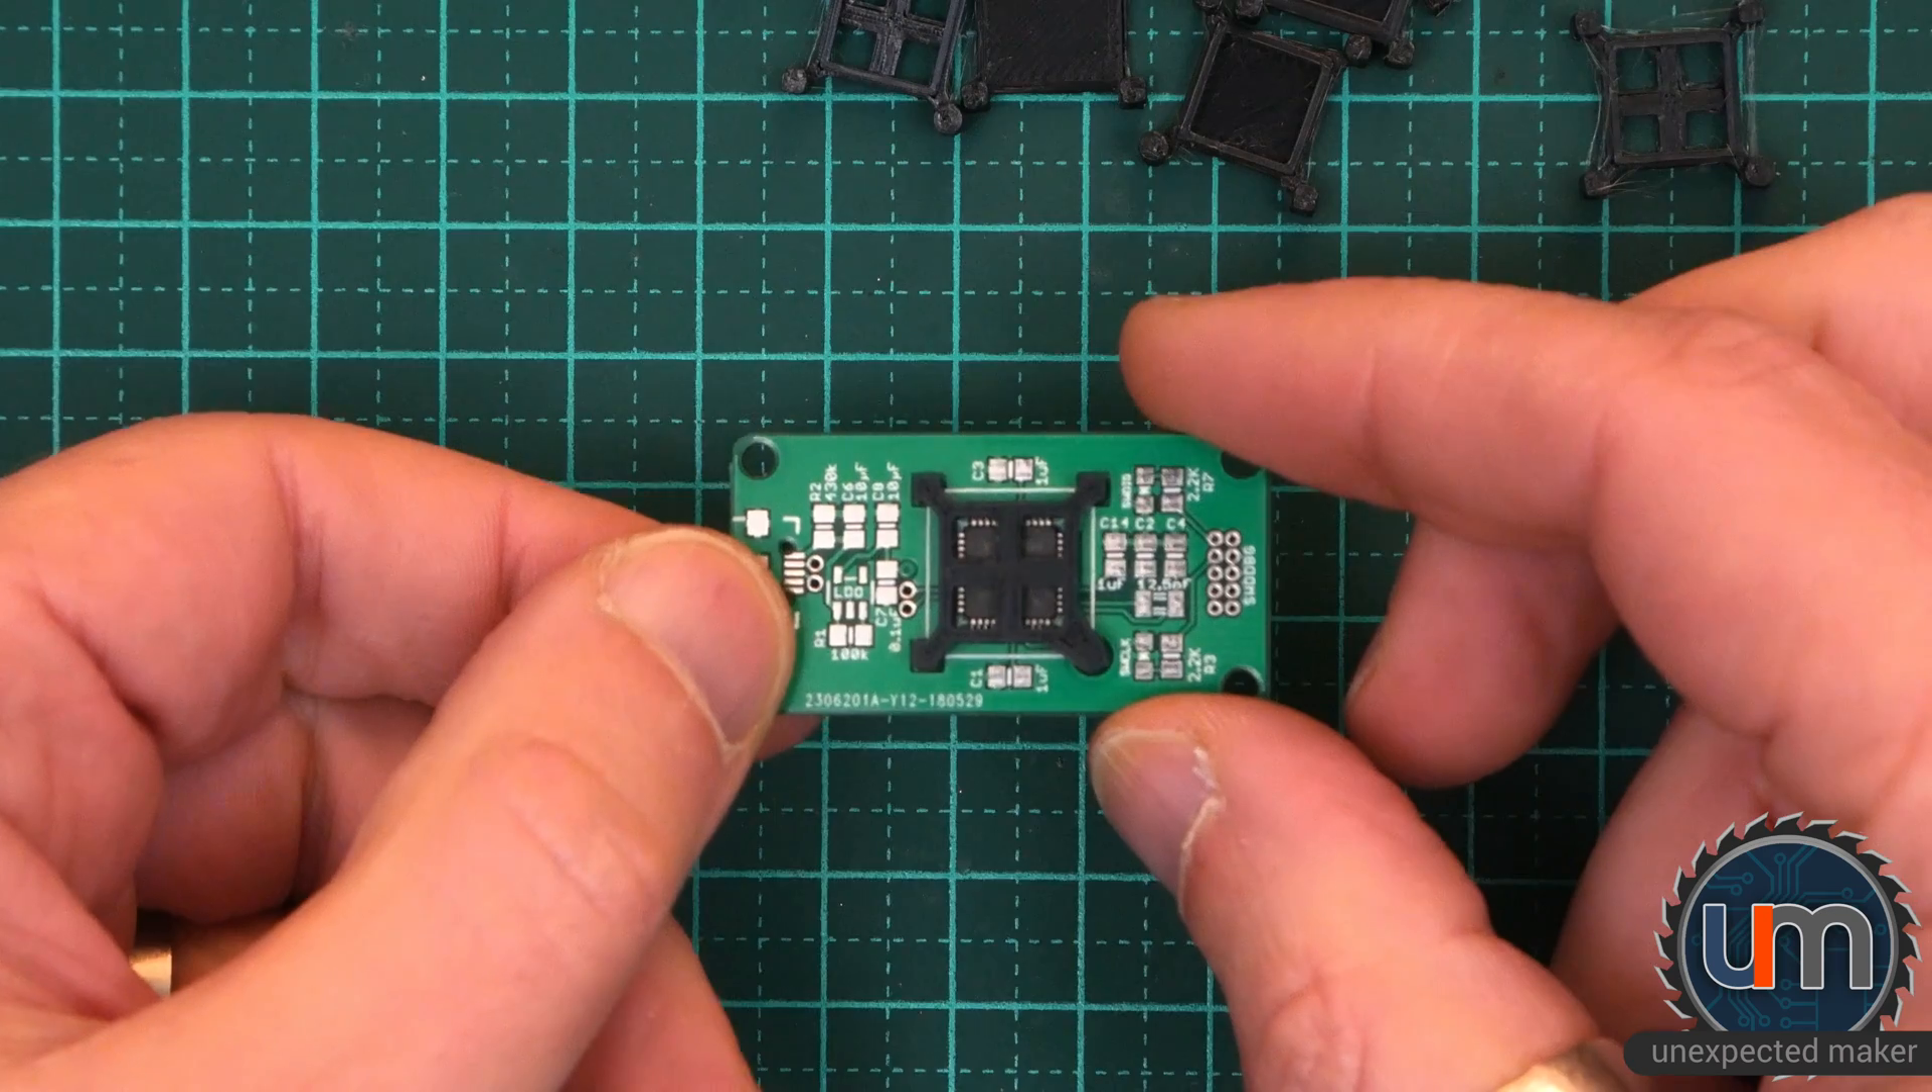Flip it over and we've got the holder holding the chip in place.